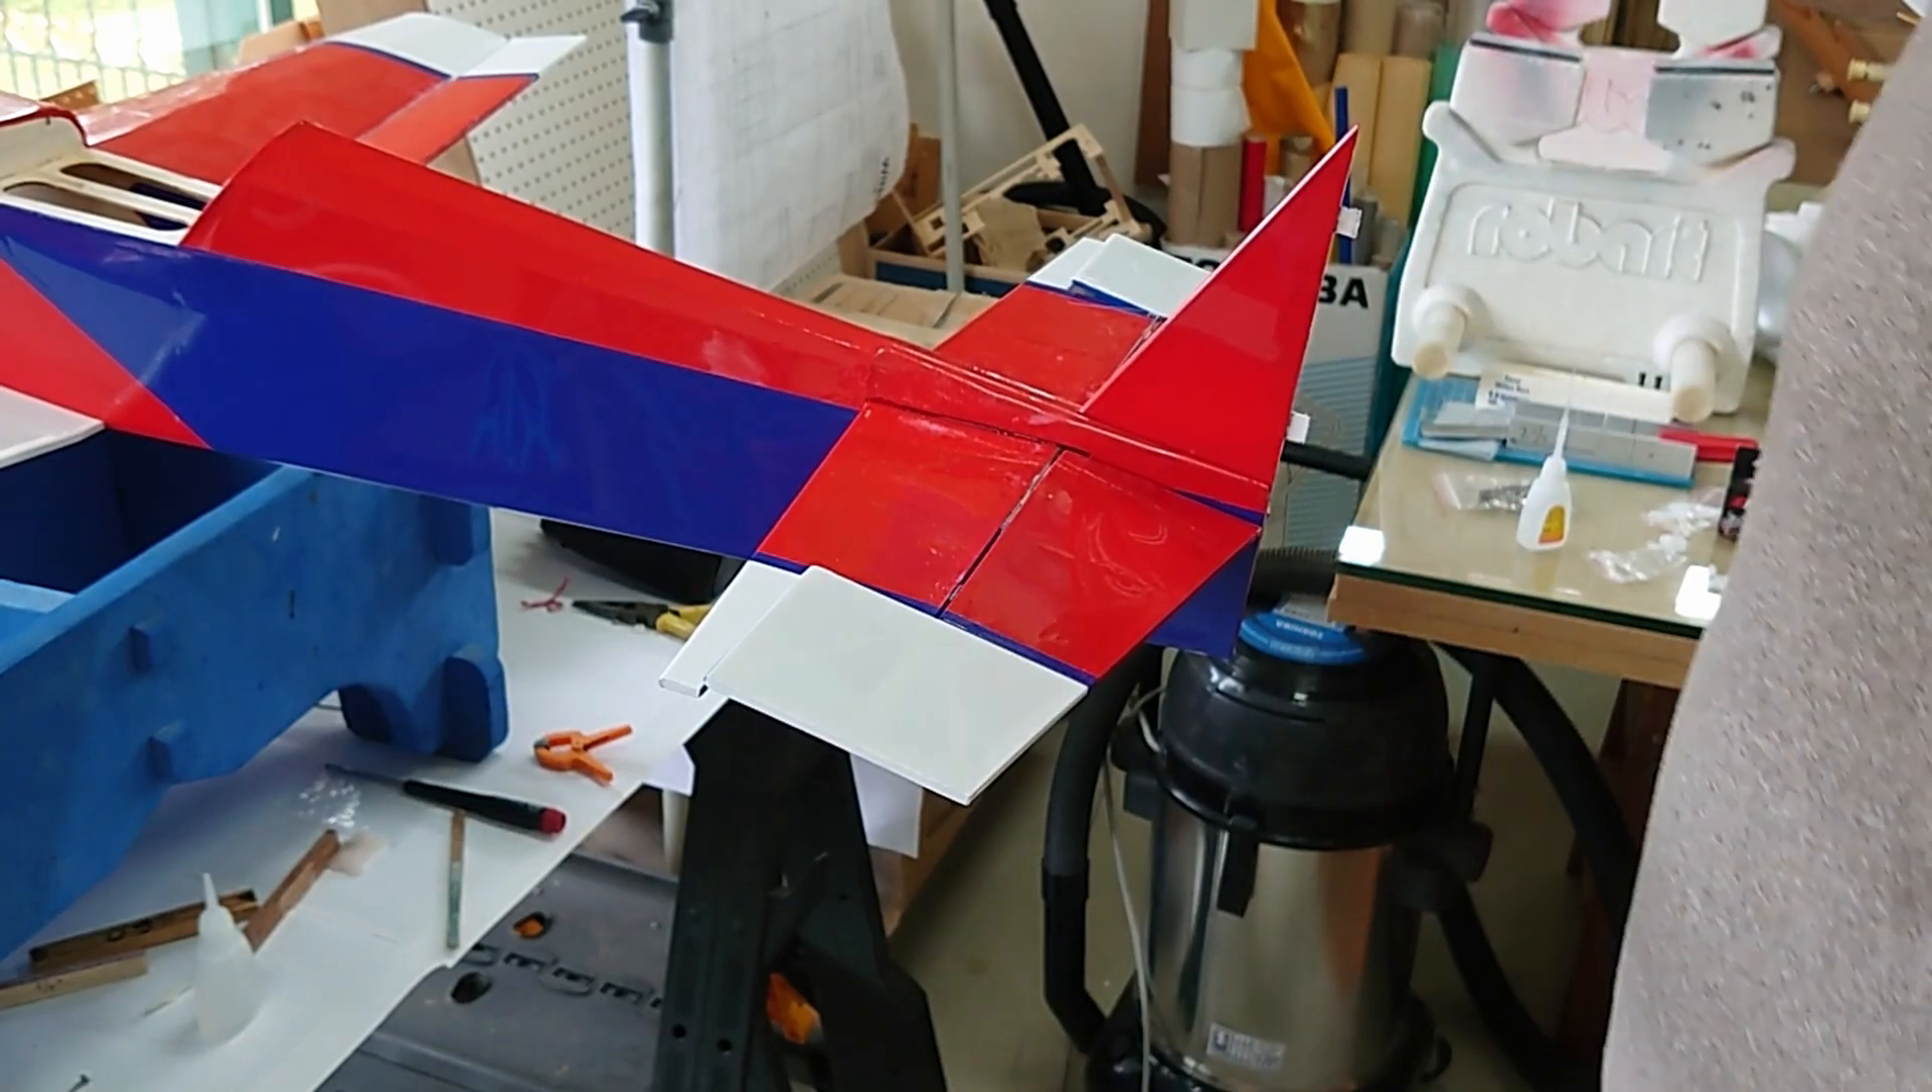All right, the fin is in.